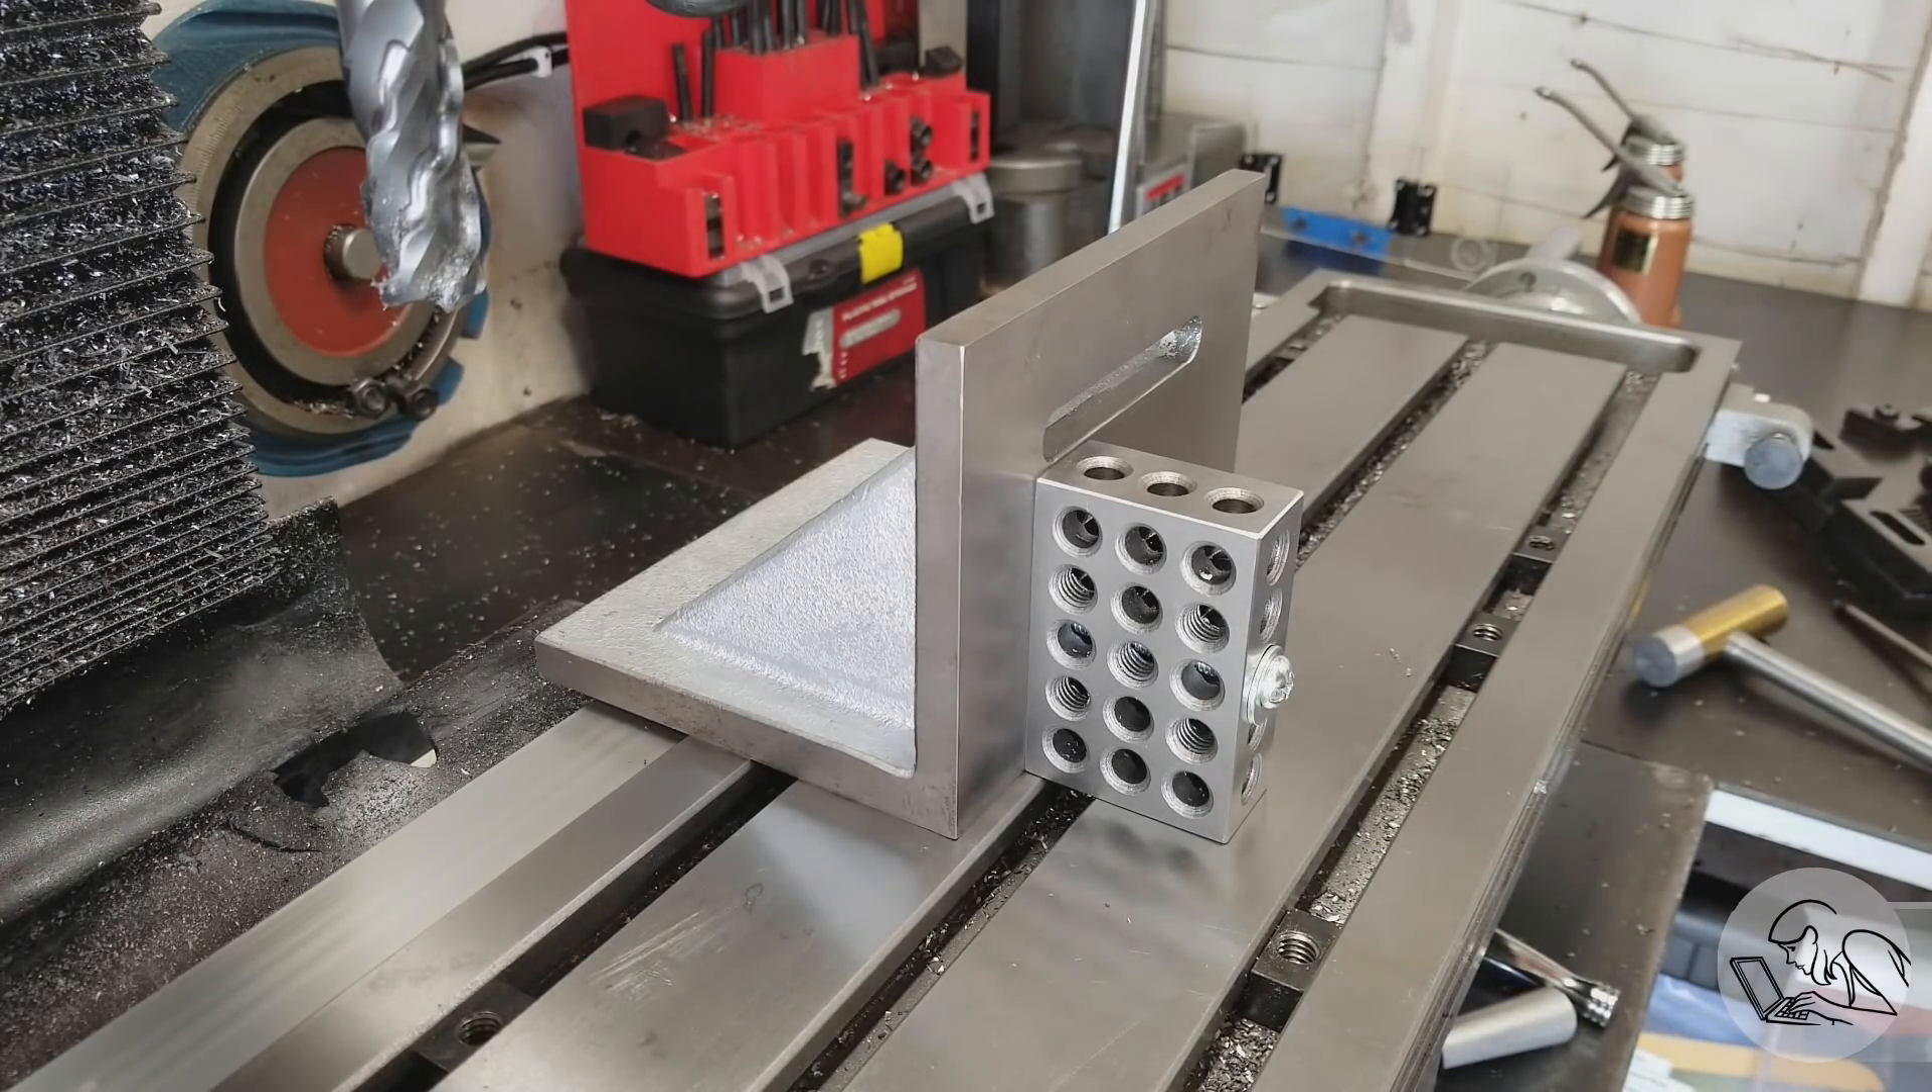So I indicated in the angle plate here, and then I bolted some 1 -2 -3 blocks to the angle plate to serve as a bottom surface.